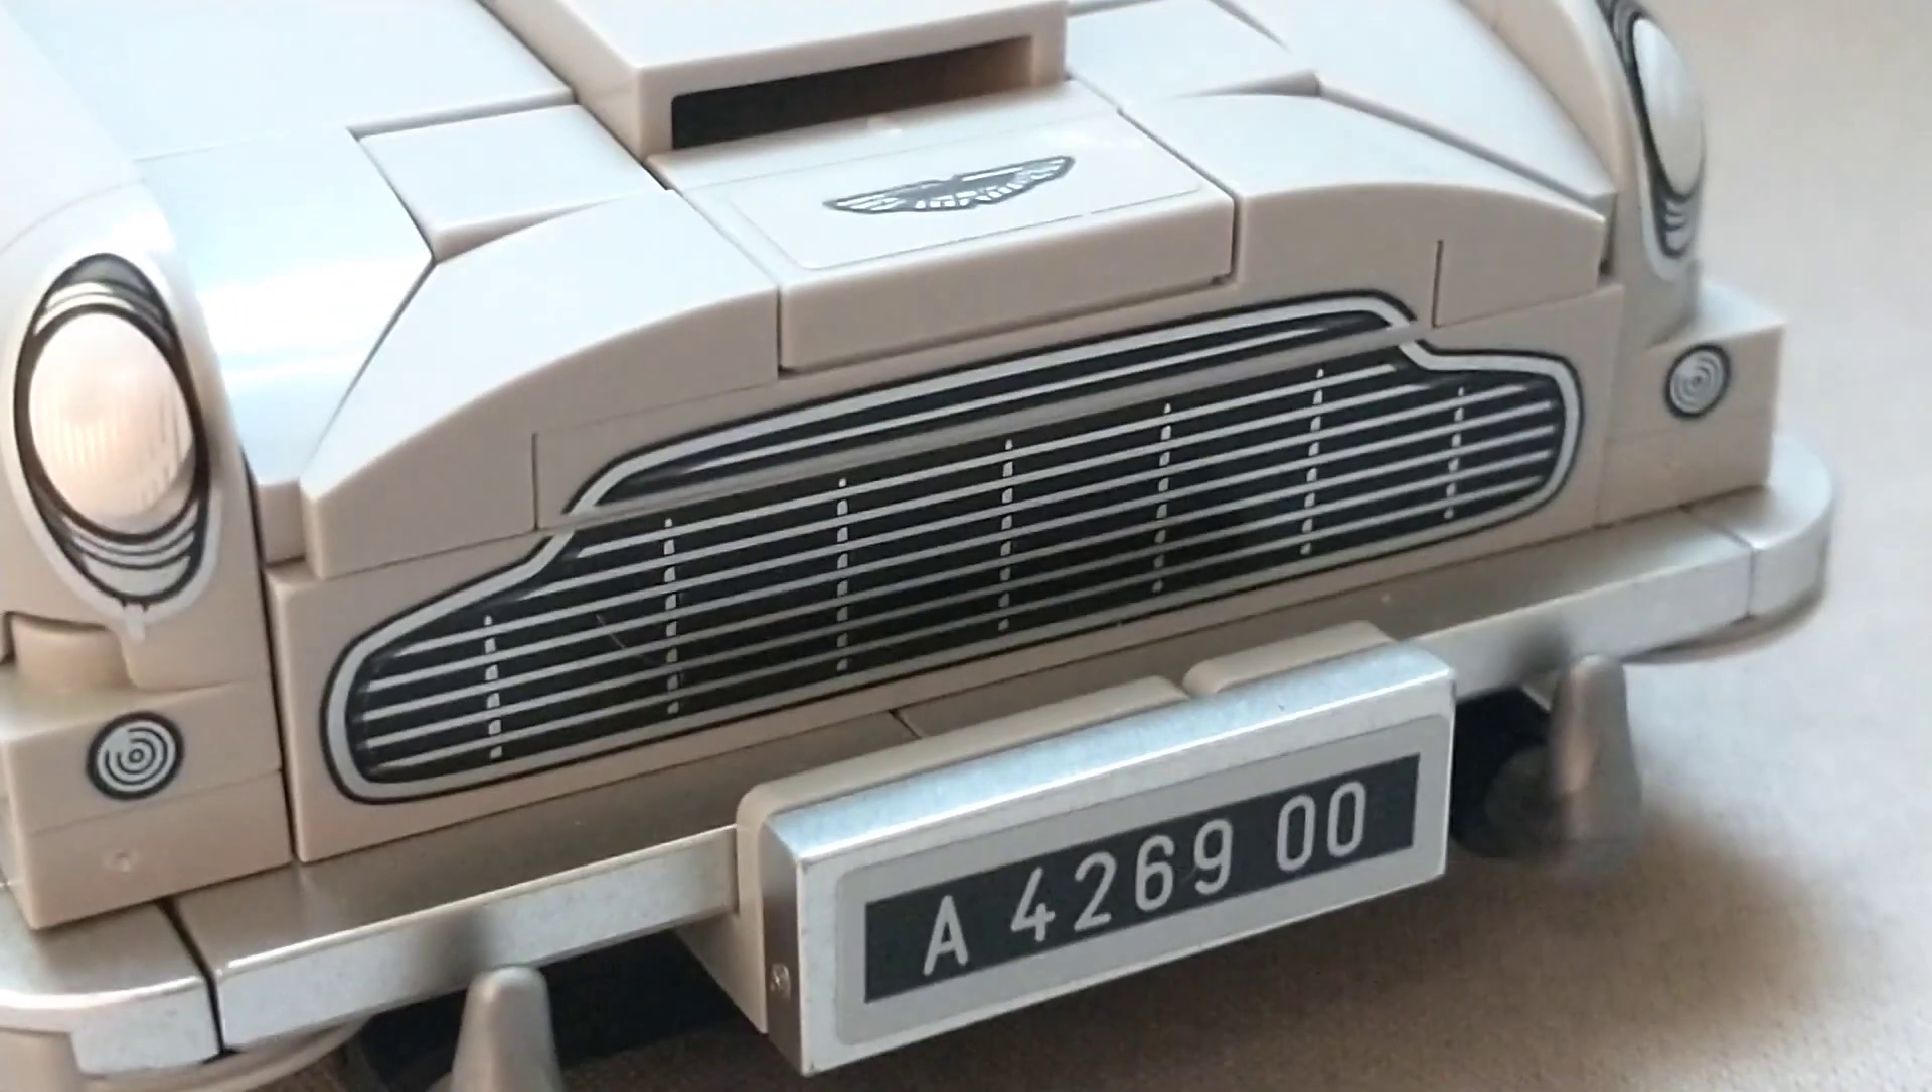The front grille of the Aston Martin looks really nice. It basically uses two pieces, which does create a small gap, but it's not really super noticeable, so I don't mind it that much.